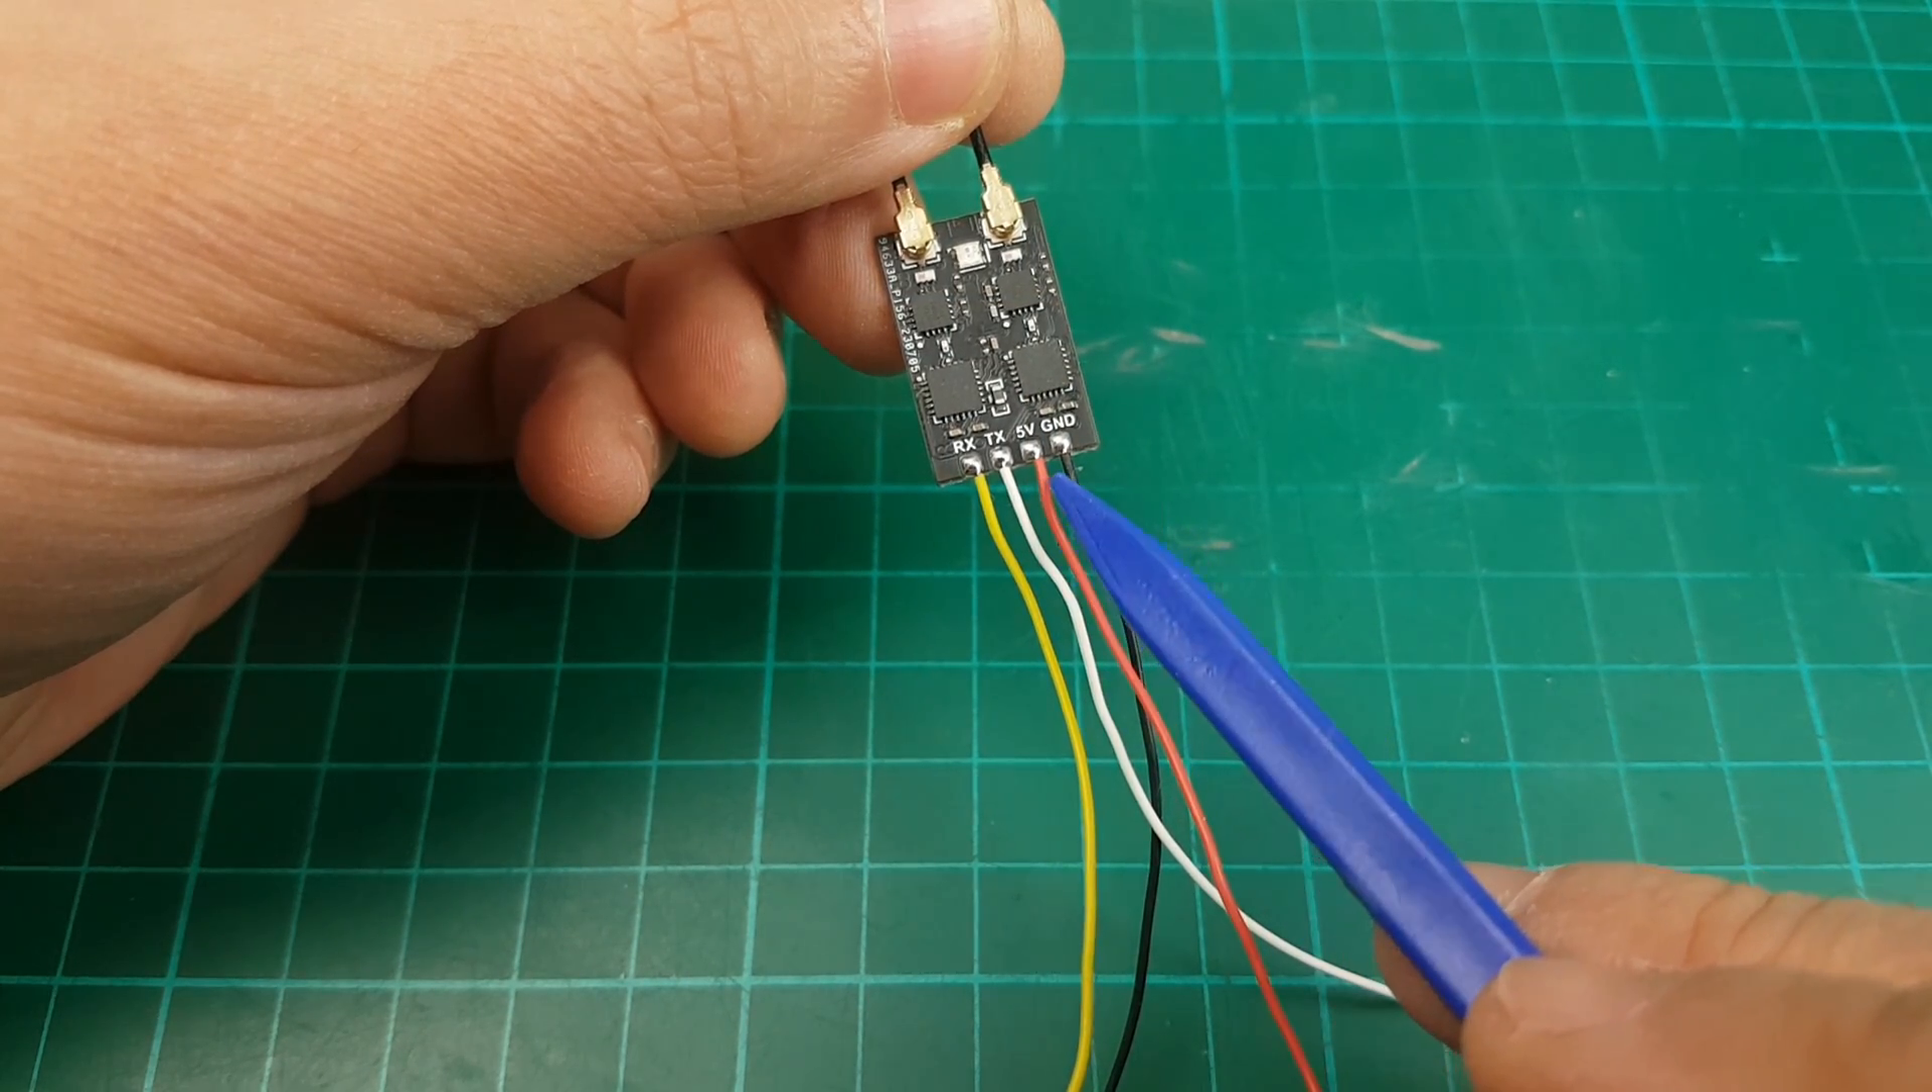Ok, come vedete ho già saldato i fili nella SuperD.